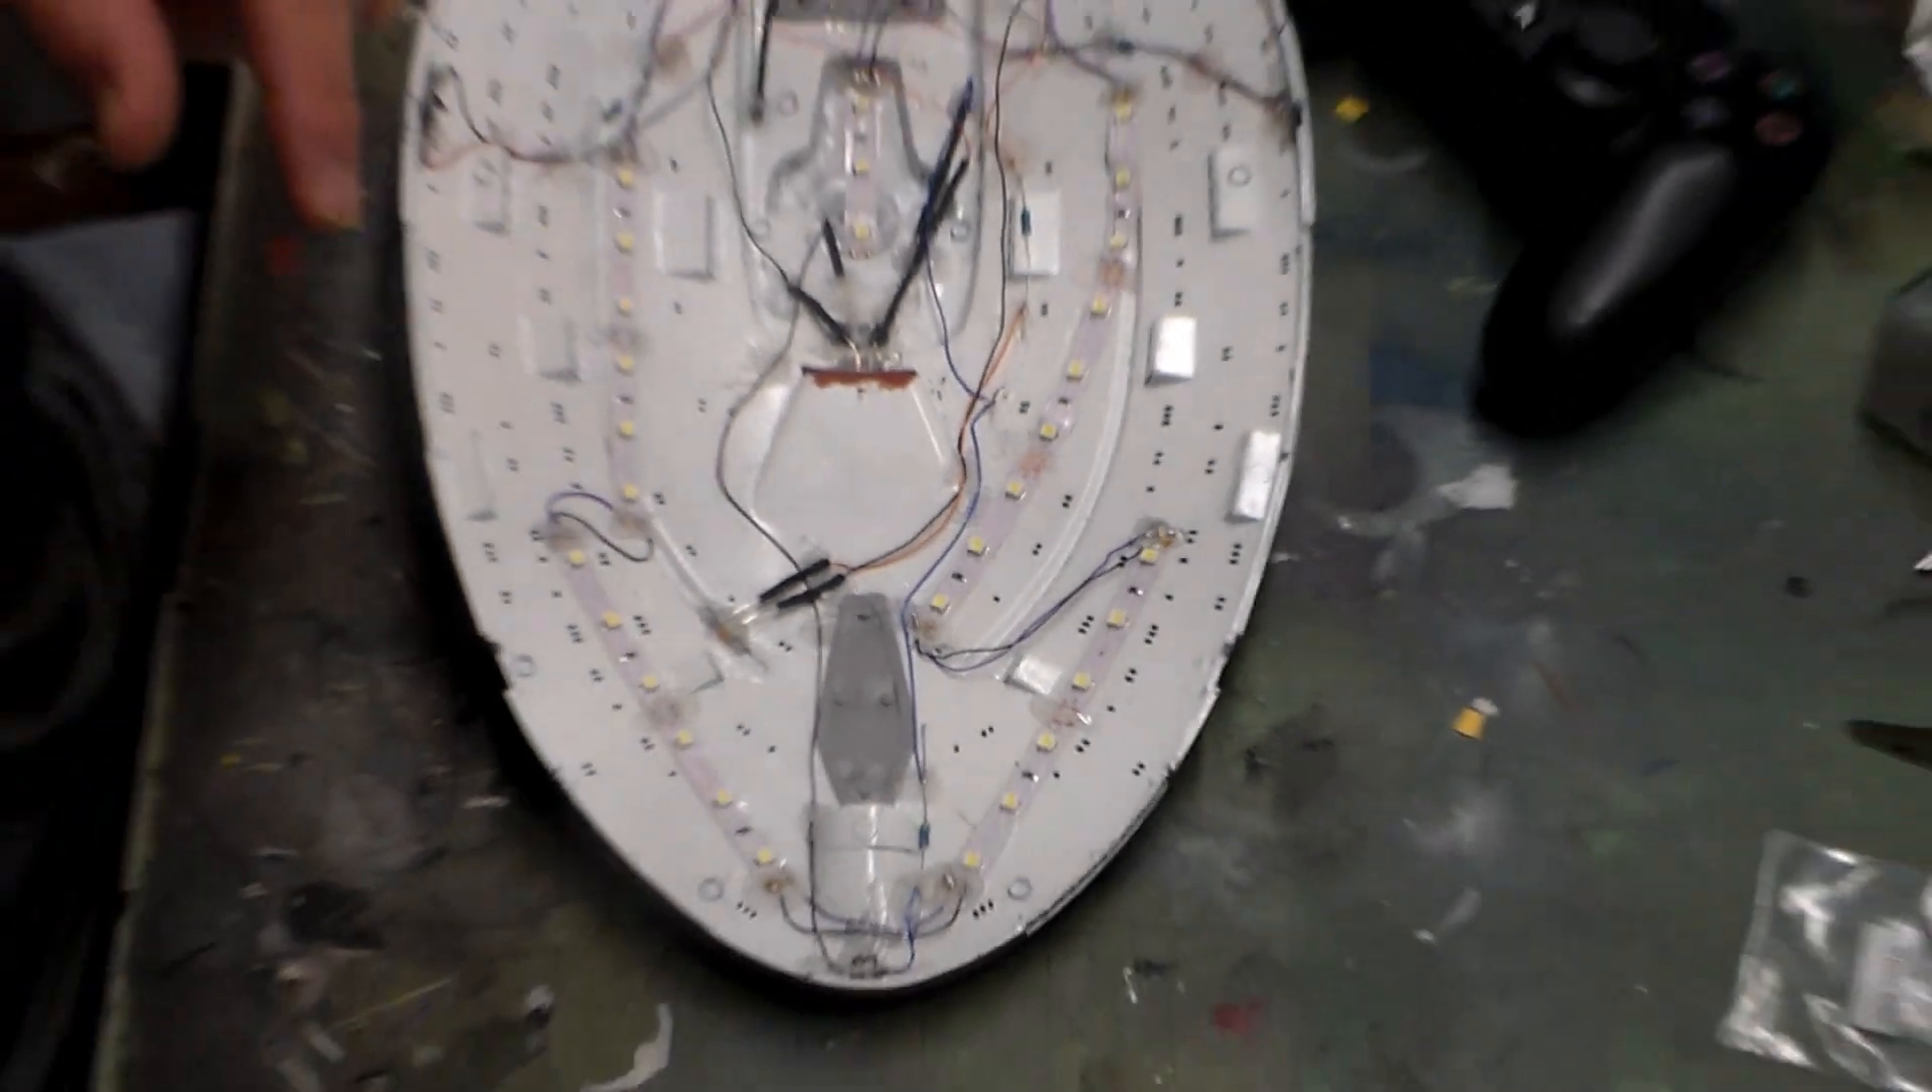Ok so as you guys can see I have all the strip tape in and I wired it in.